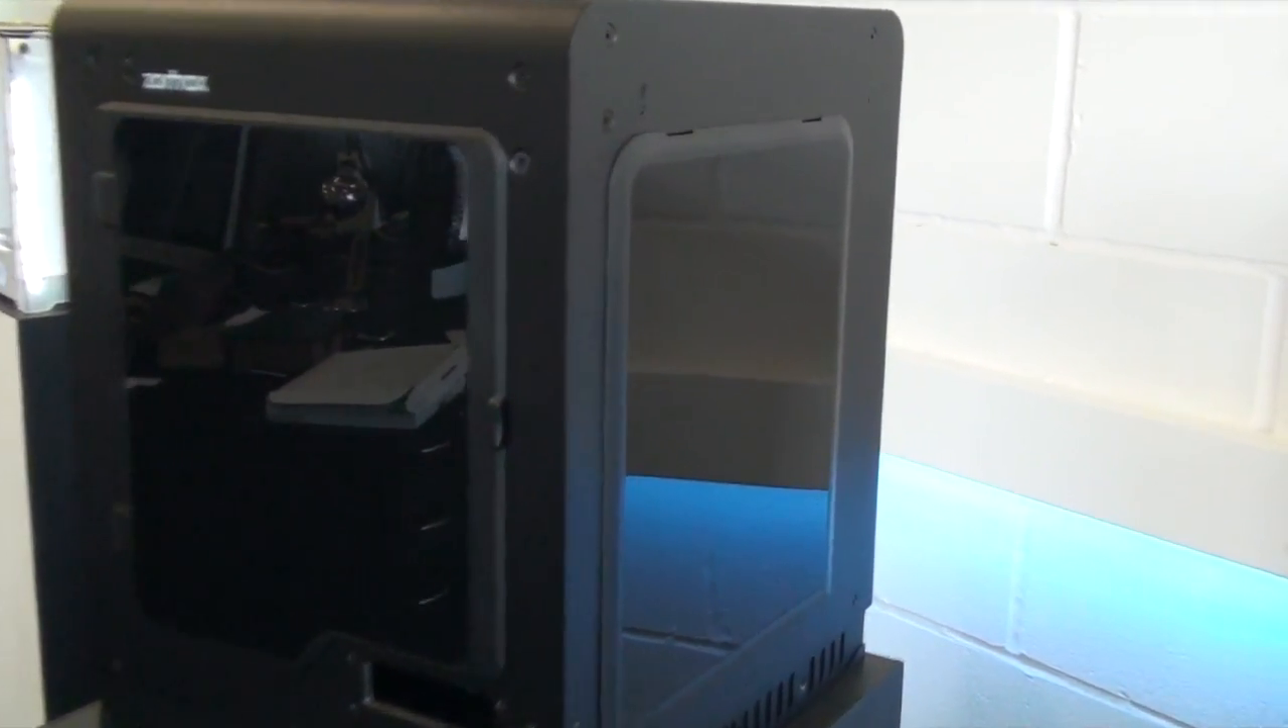That's your door and side covers fitted to the Zortrax M200.